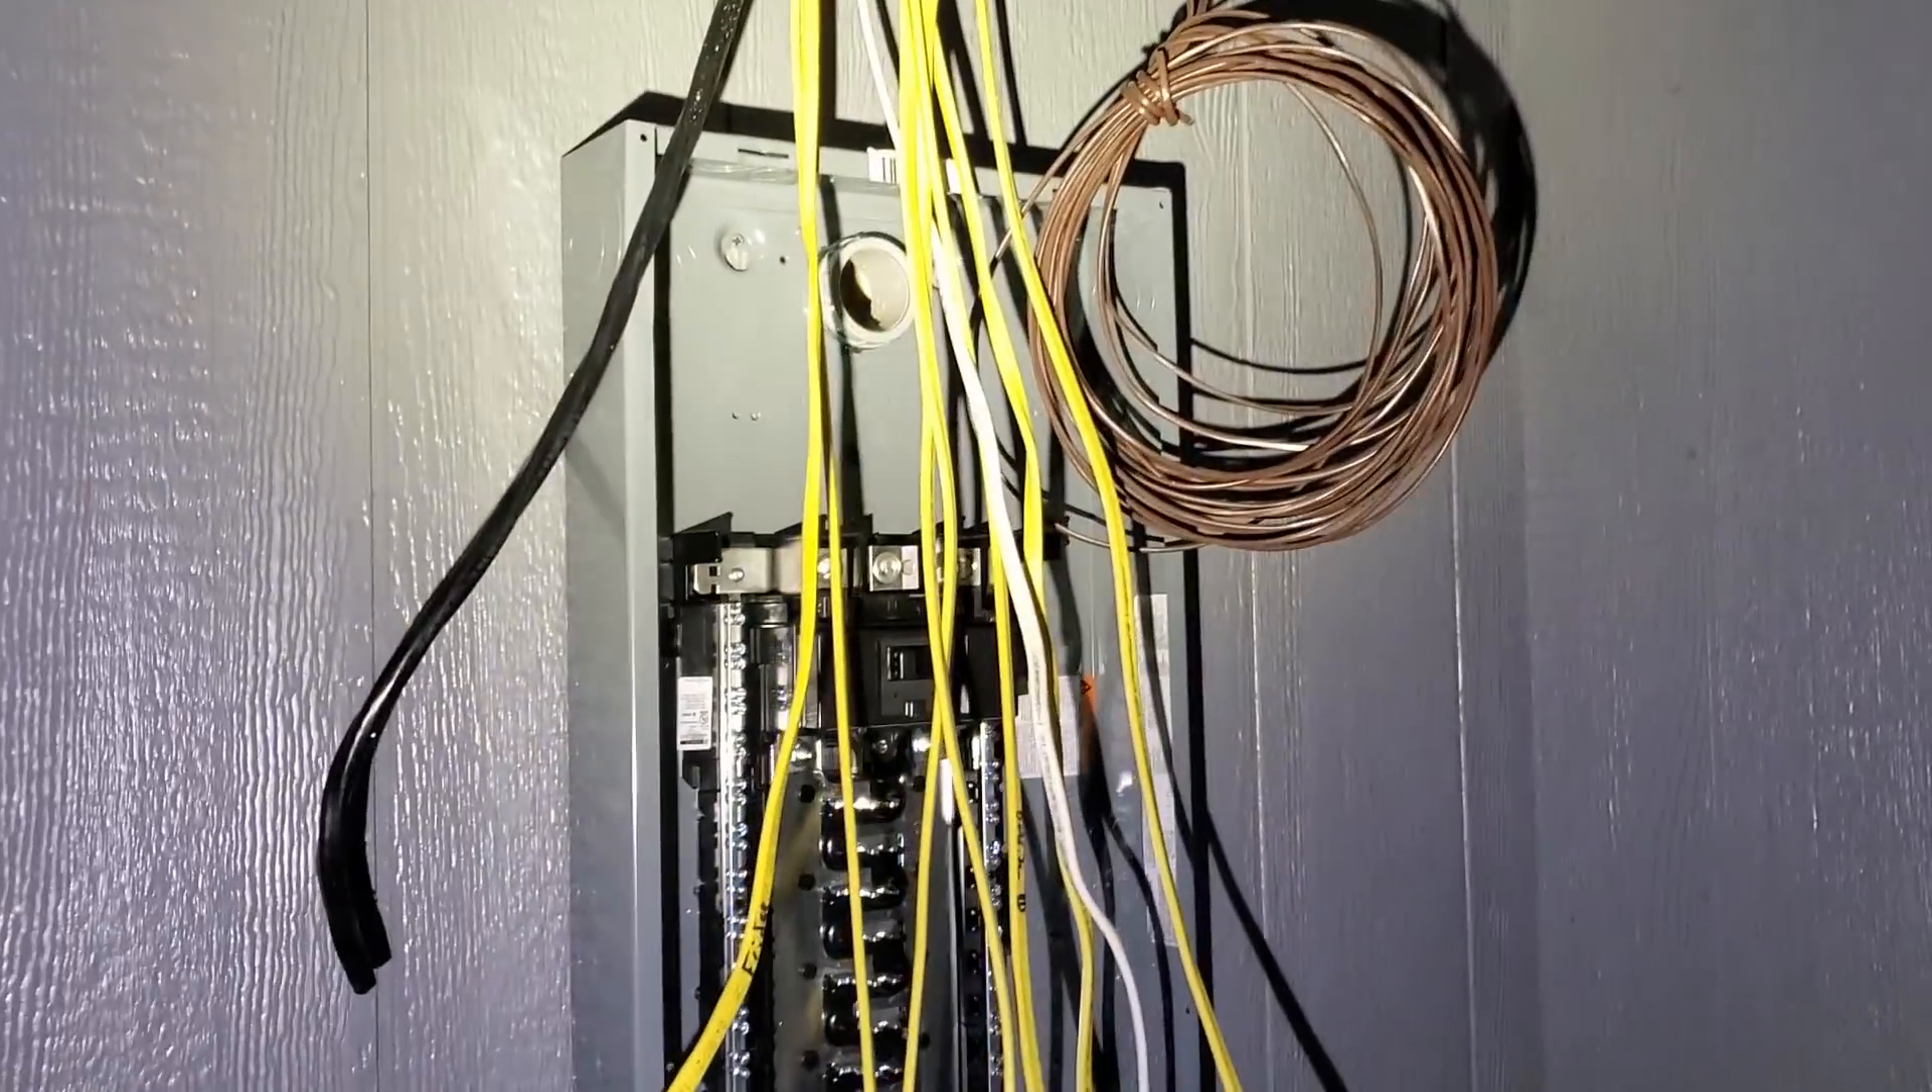As you can see, our main wires haven't been pulled in yet, but we have all of our circuits or a bunch of the circuits hanging here, ready to be tied into the panel.